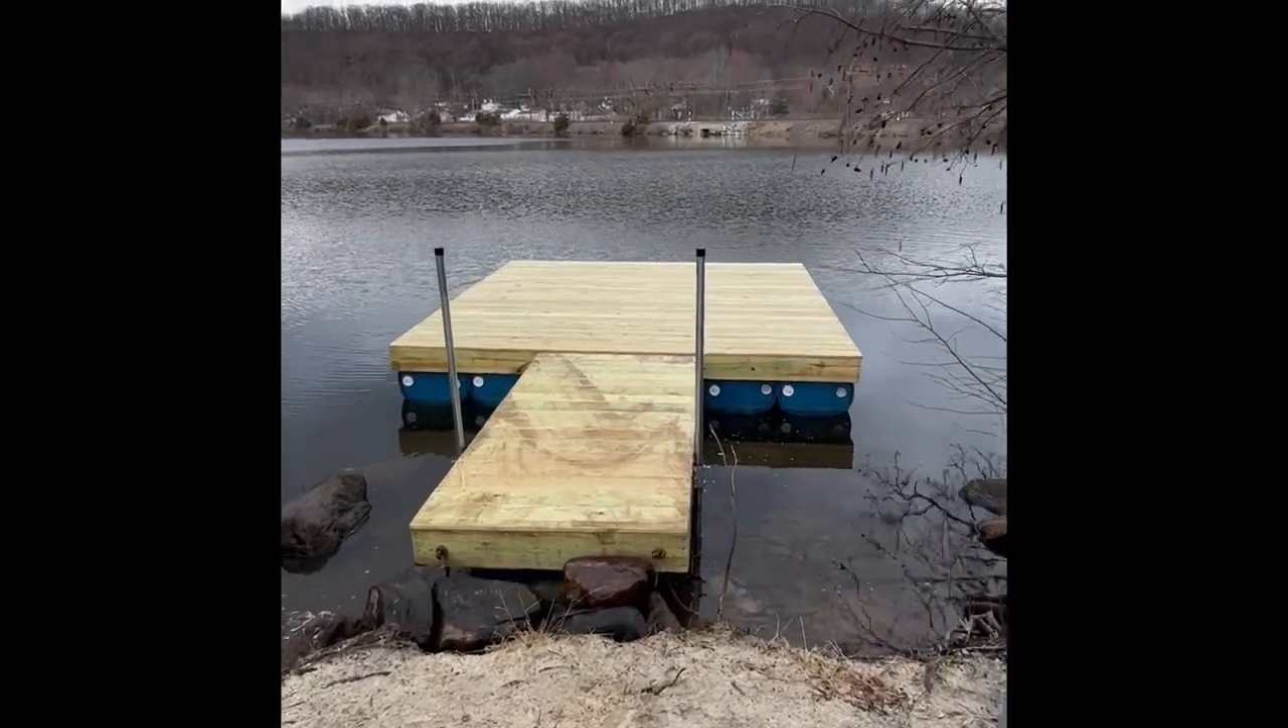Now that both of the support poles are in i just measure it up 42 inches from the base of the gangway up cut them off even and cap them.